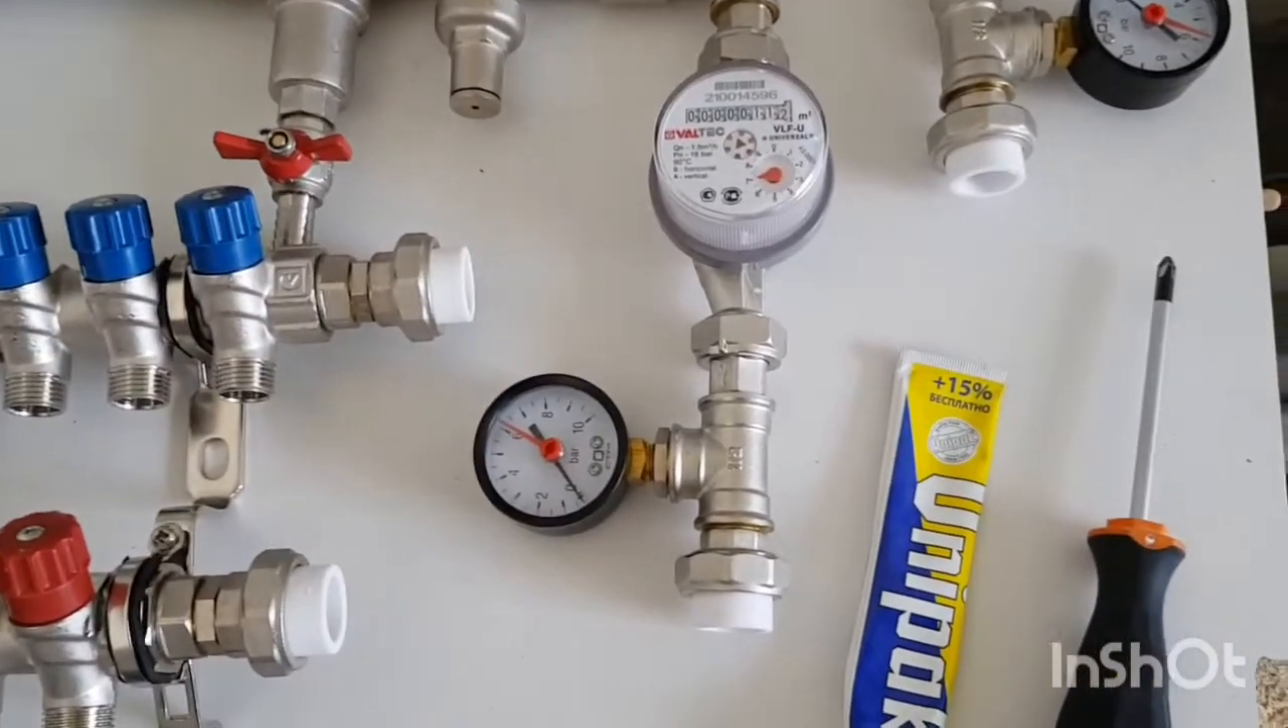И вот для сравнения собраны, но еще не установленные коллектора.